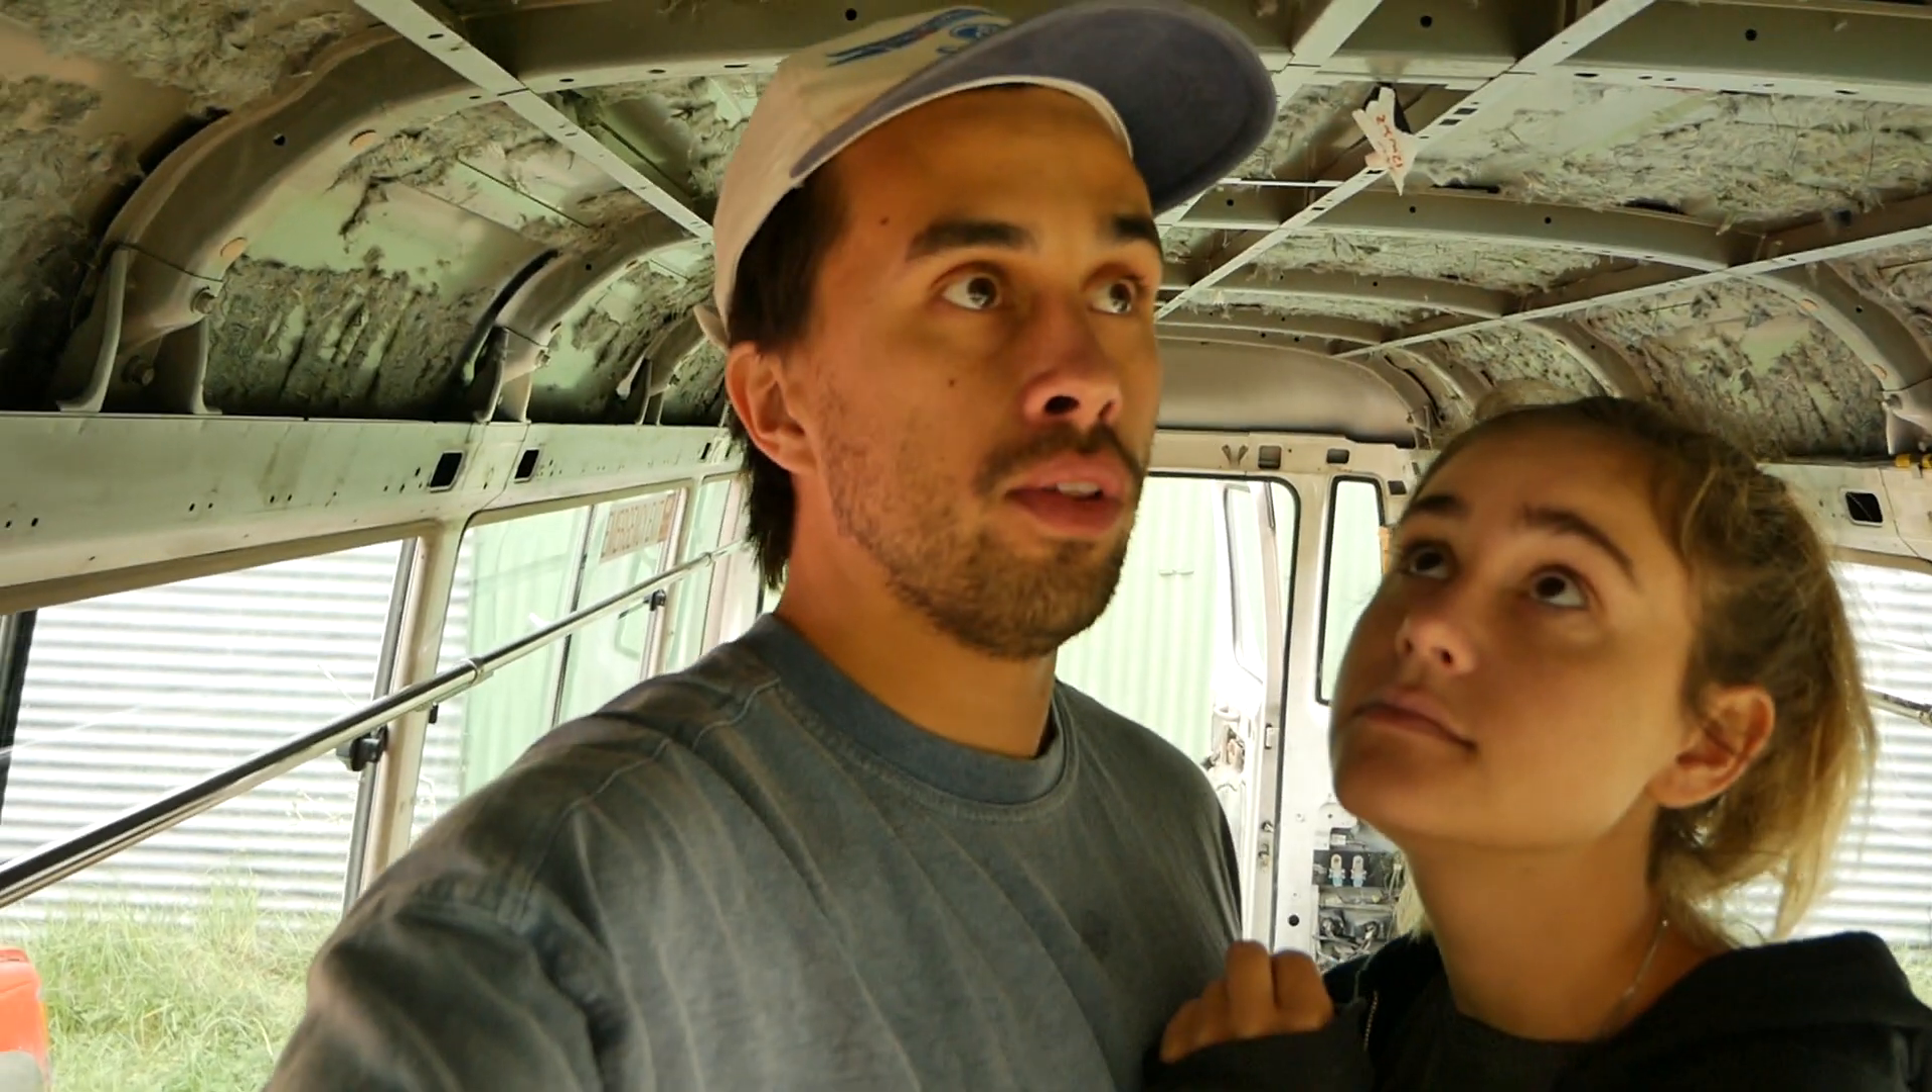We have basically removed the ceiling and insulation. There's a little bit left on that's kind of glued on, I guess.